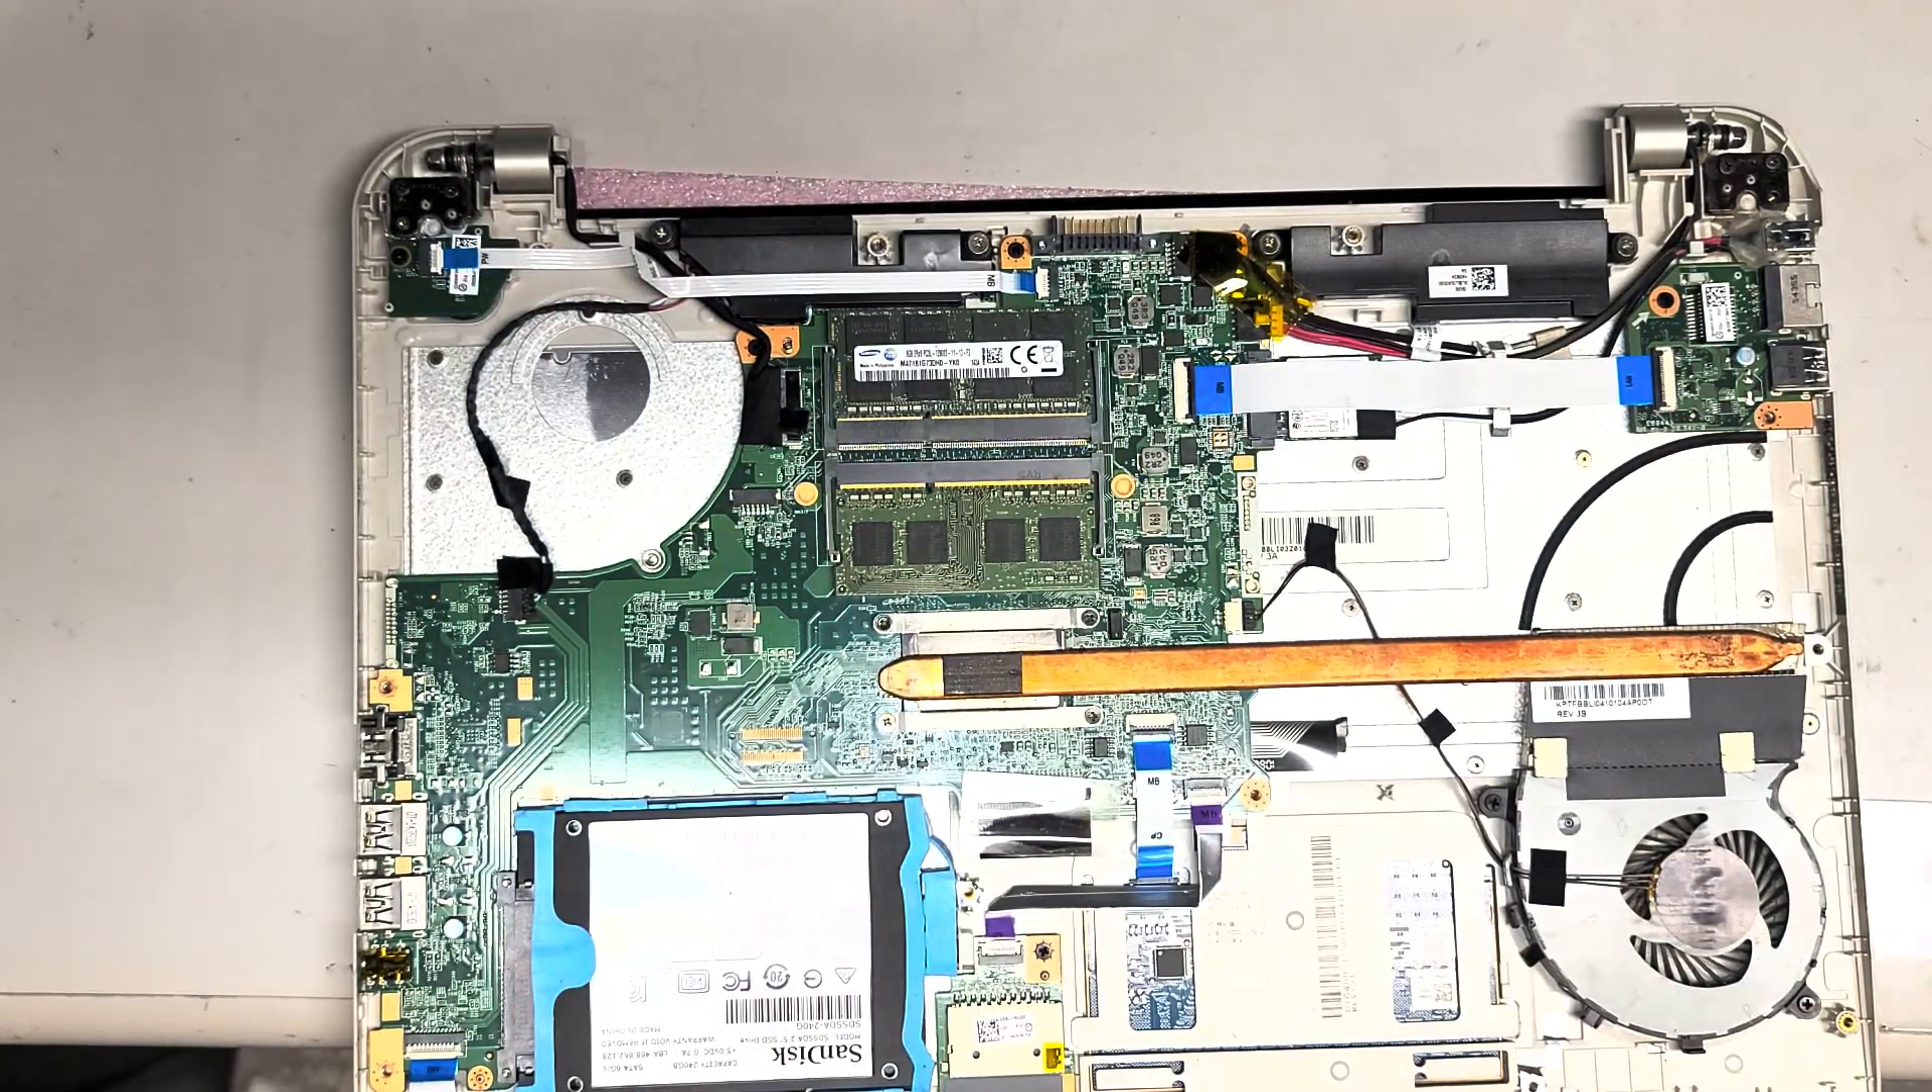So you got the cover off.